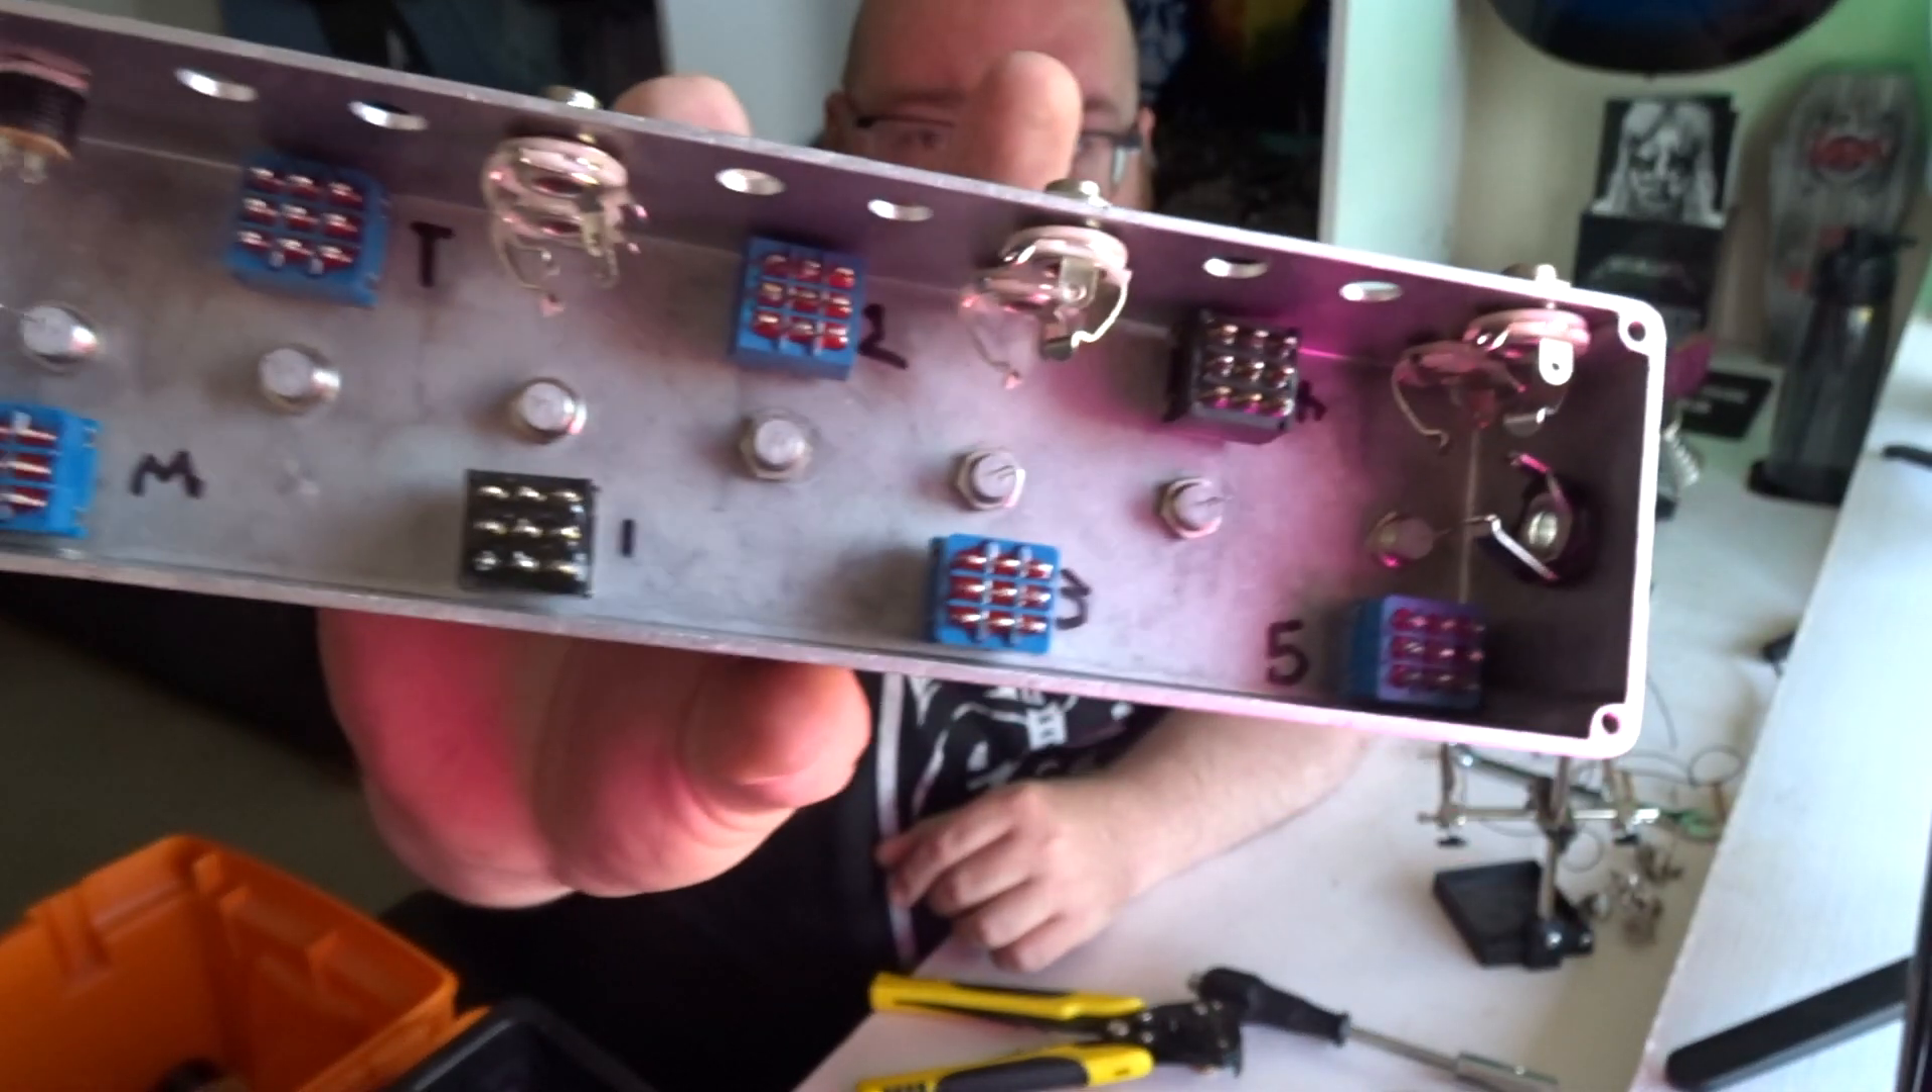So we've got everything mounted now pretty much we stopped shy of mounting a few of the jack sockets just to give us the space to work with in there.